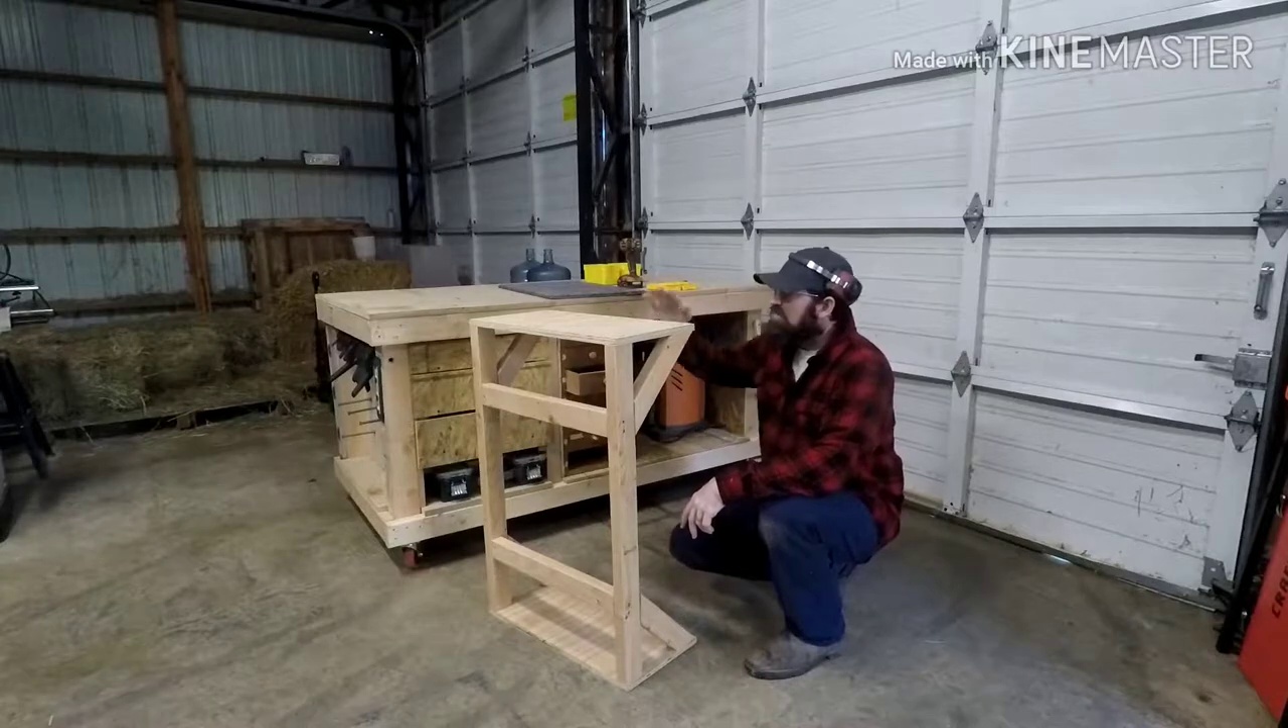Okay, so now we have all this braces done. We've got the supports in the back, upper and lower.